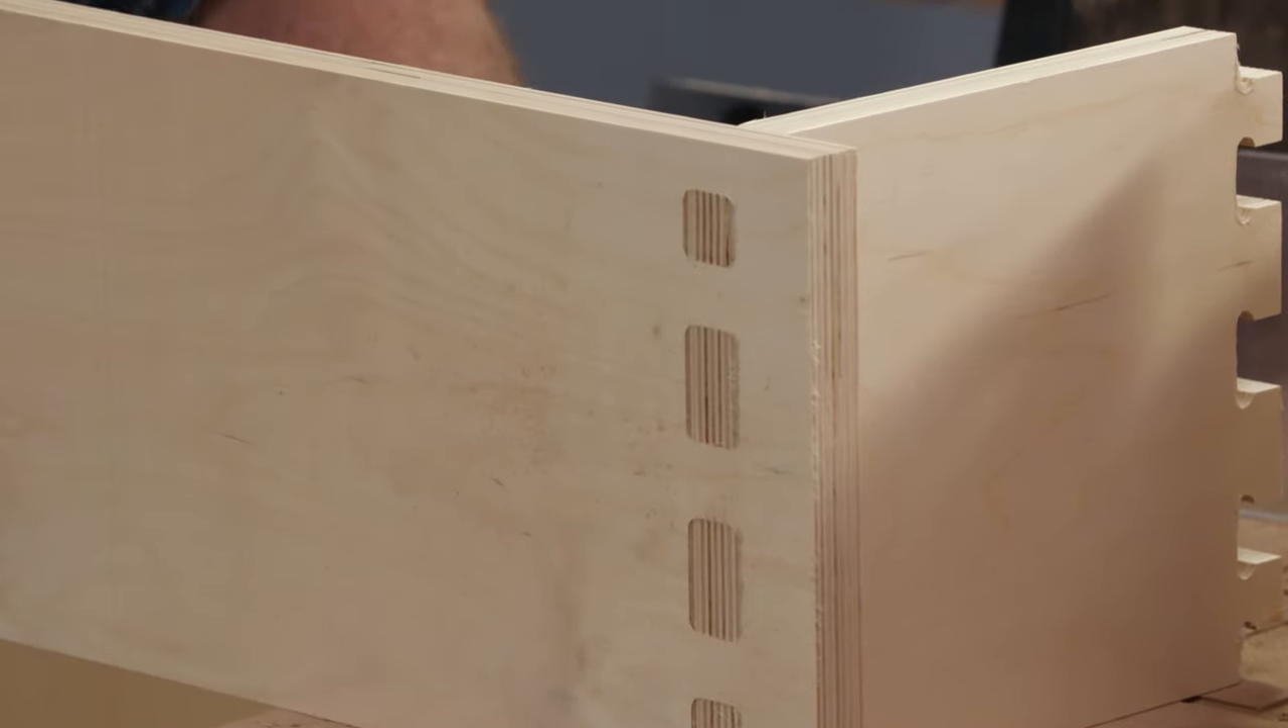Now, we've got a good fitting through tenon joint.